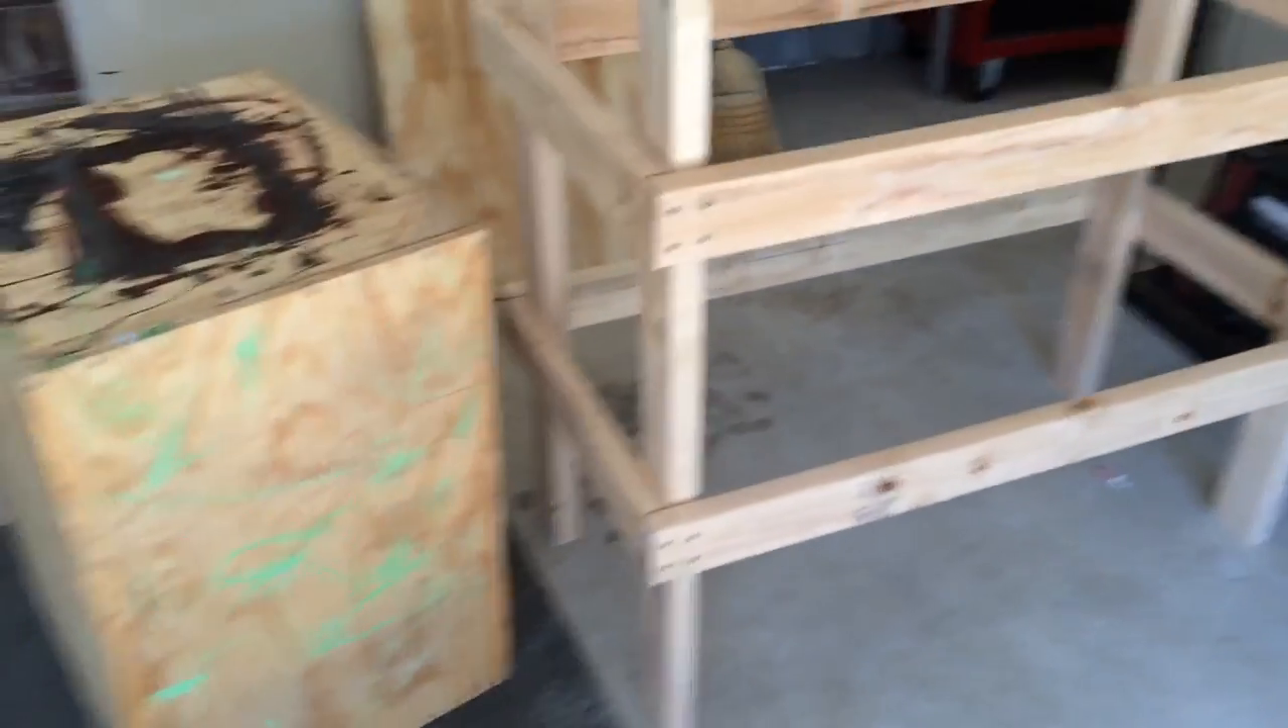Alright, there's all the framing is now complete on the shelf and now we got to put in the shelving itself.